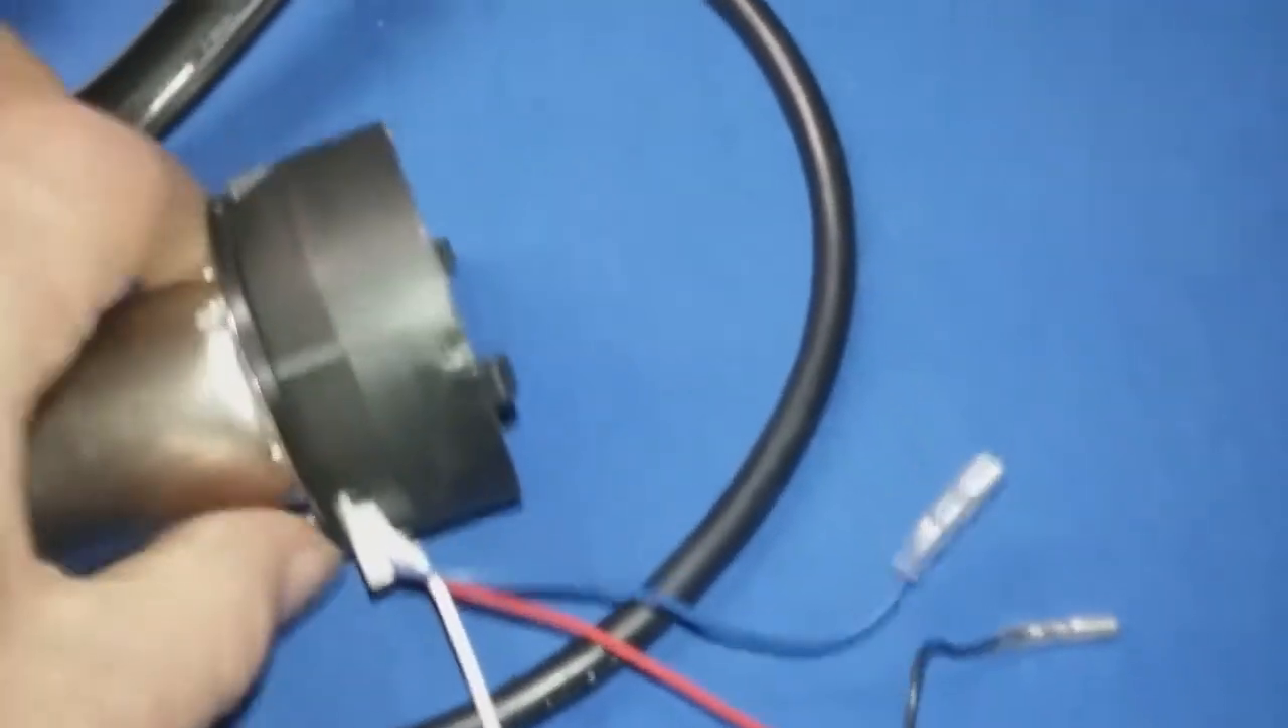Okay, so I just pried the blue one off and the black one off. And here's the motor free from the device.